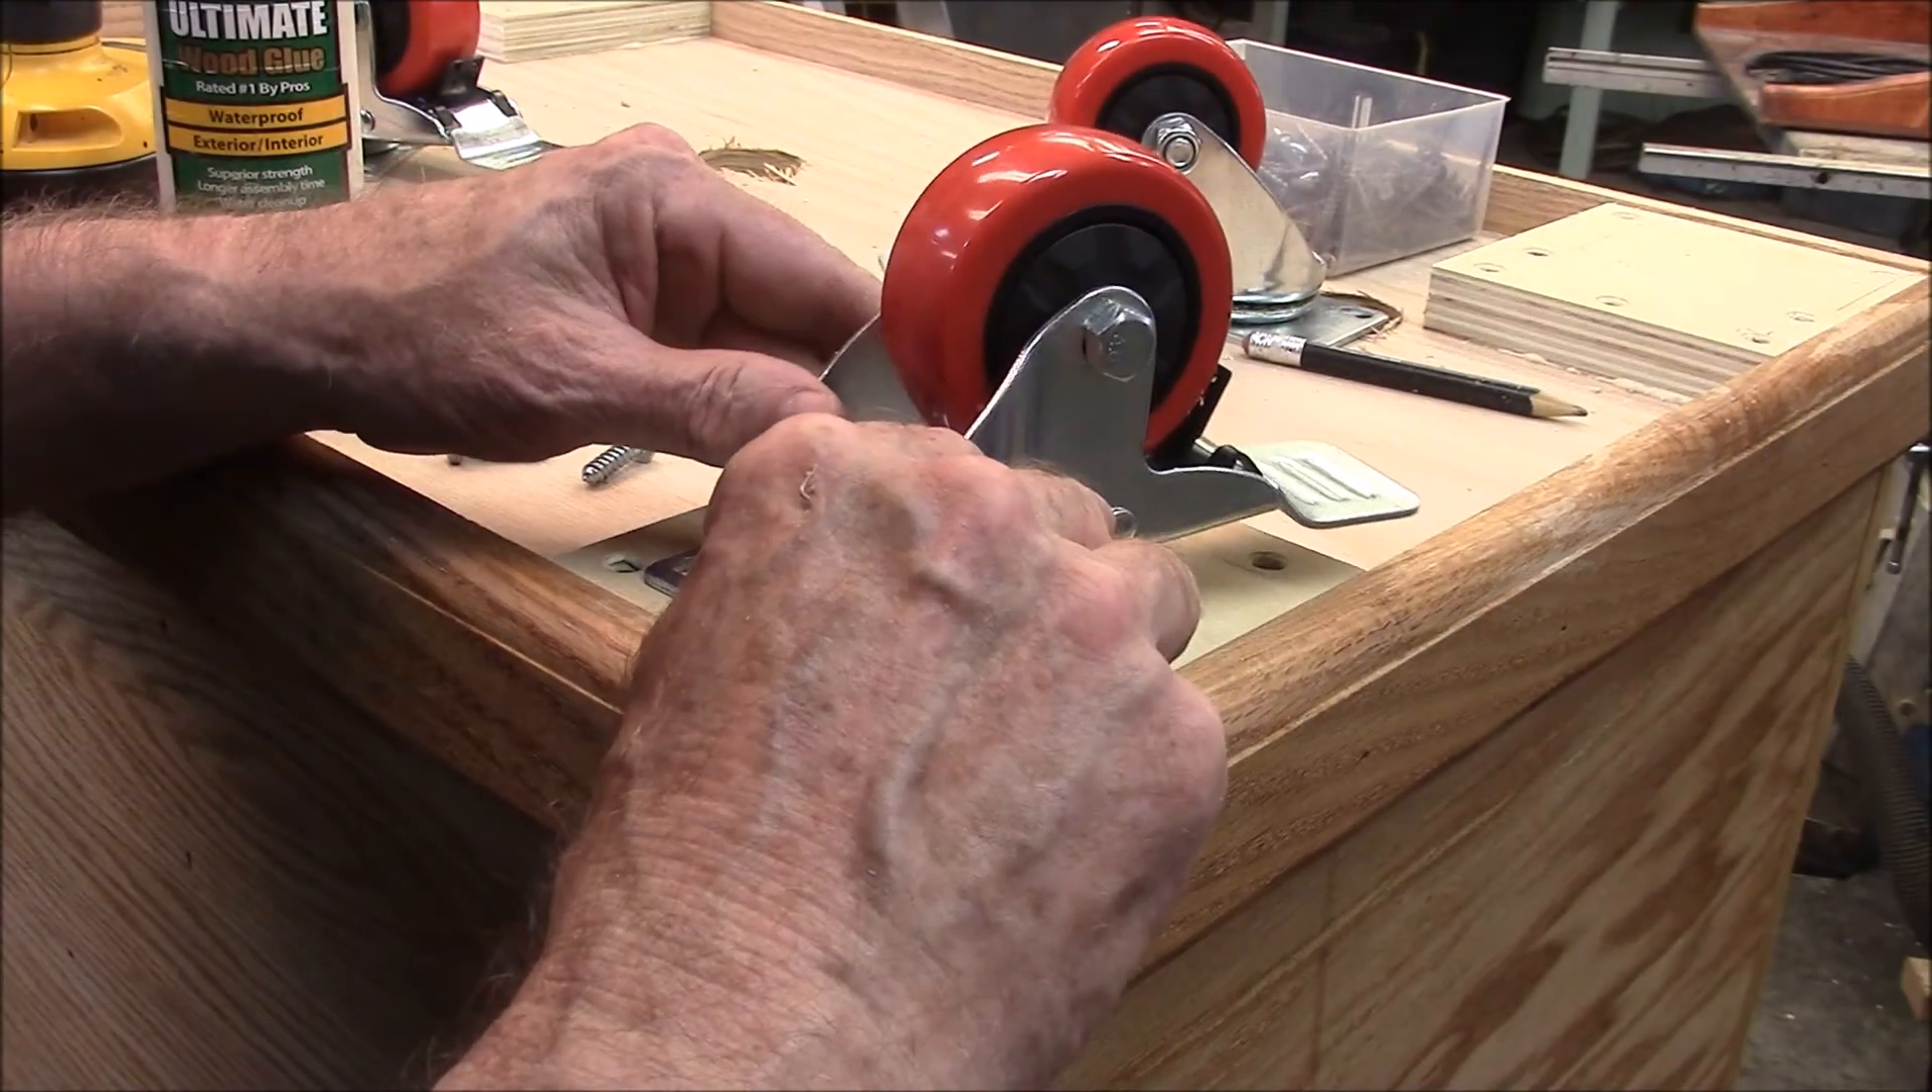I pre-drilled and set the screws. Now it's just a matter of driving in some lag bolts.